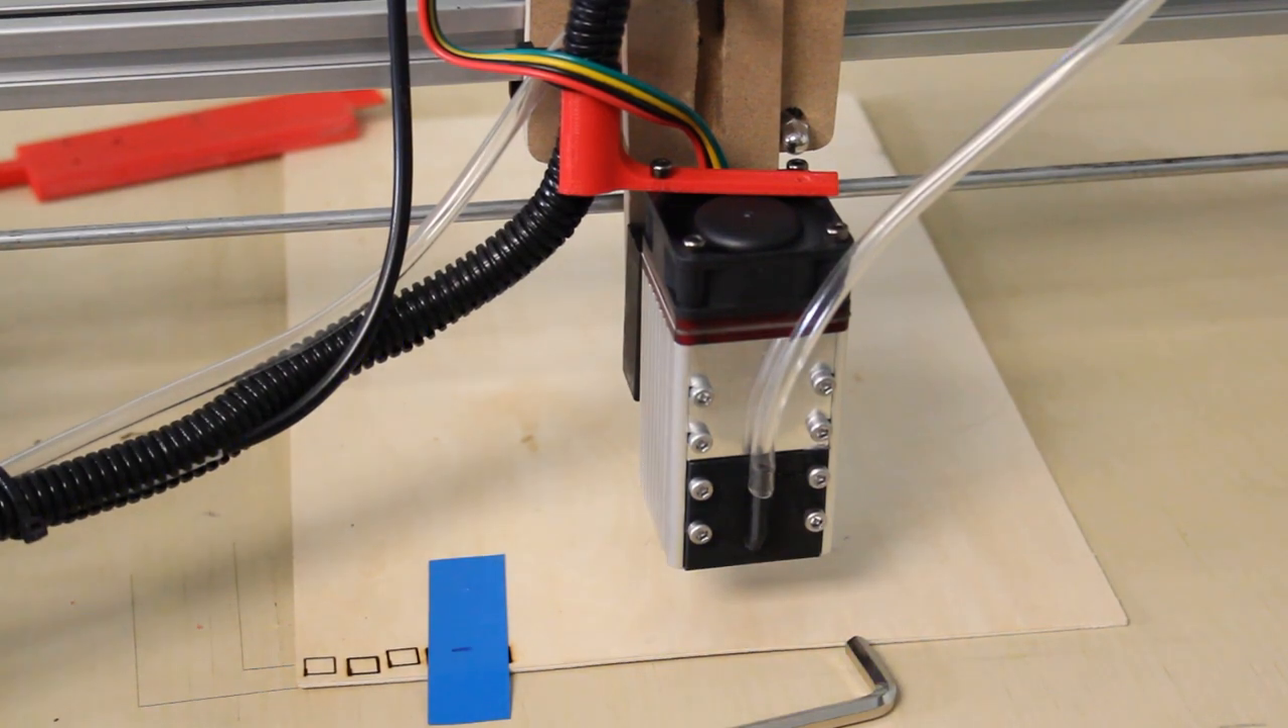So, I have my whole mount set up here.